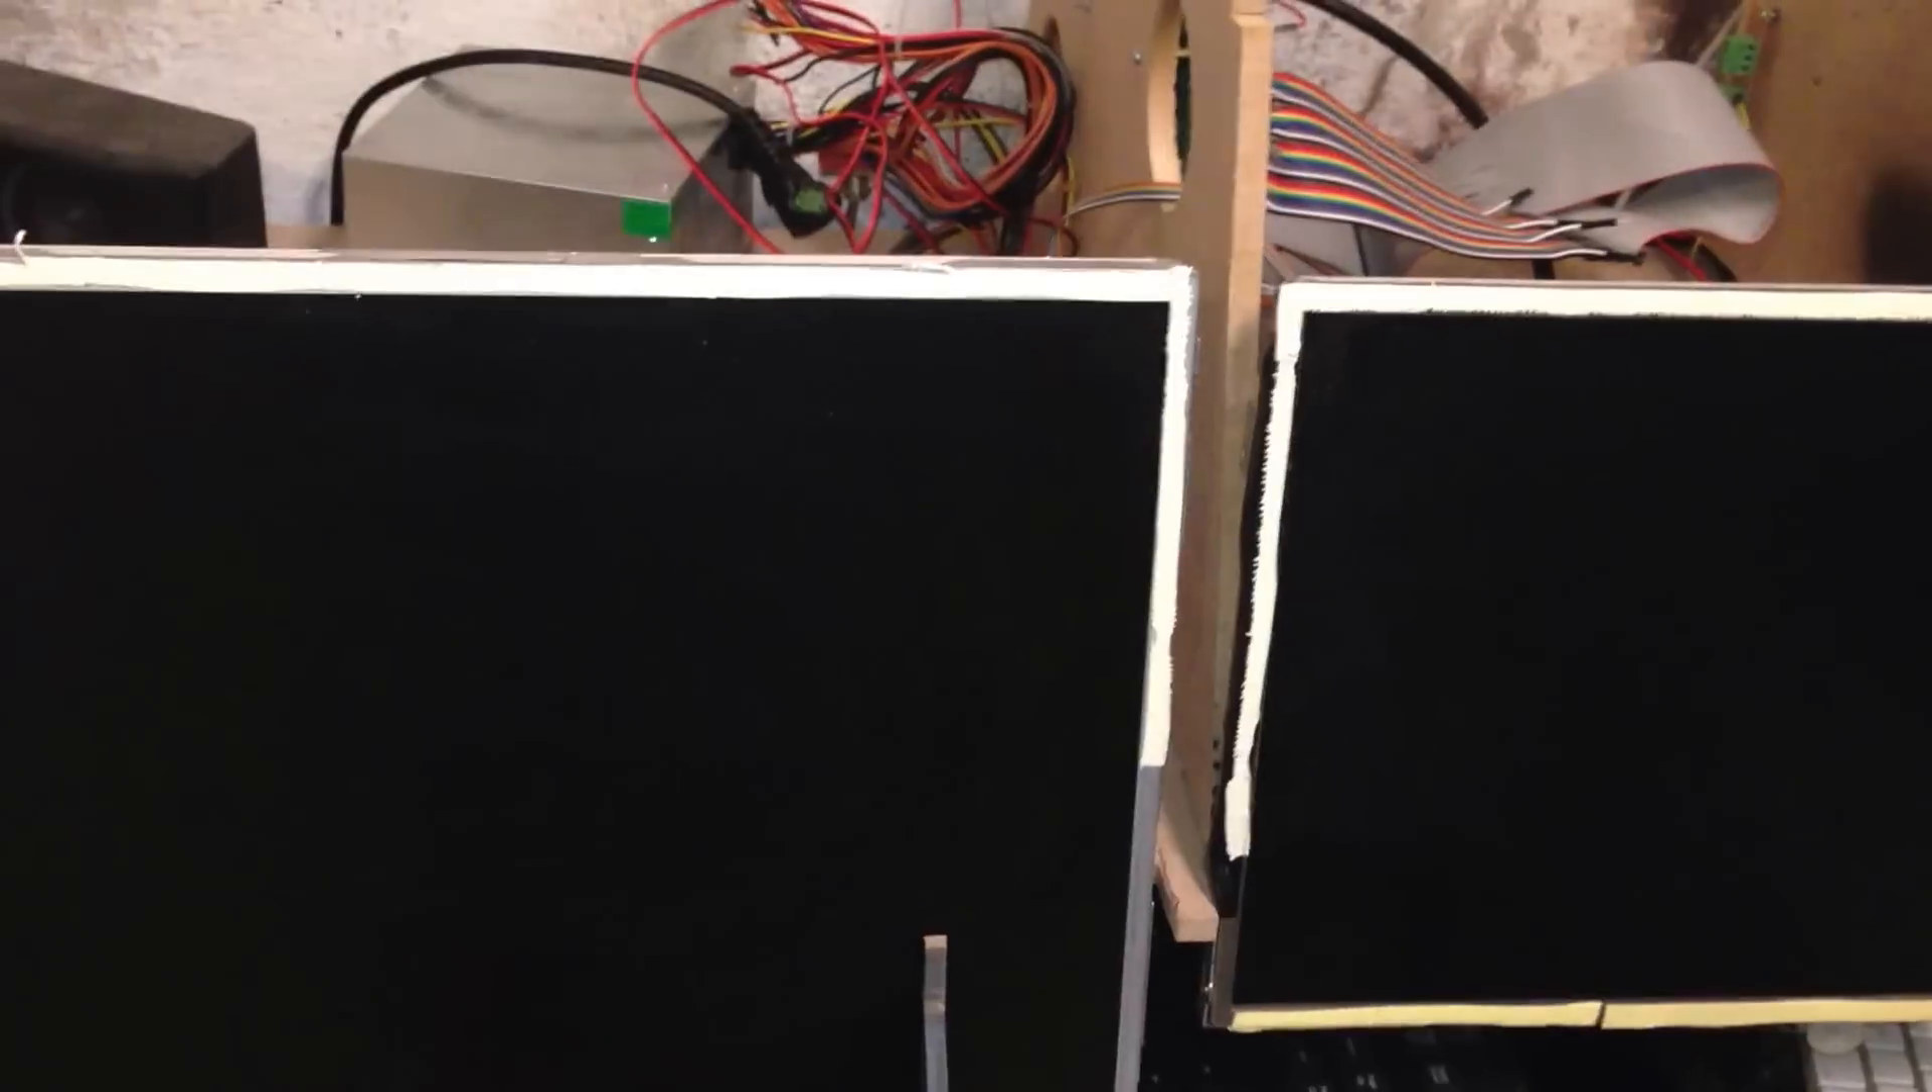Up here on the screen you can see there's some white thing here and that's actually carpet tape that I've put on the edges of all the screens.